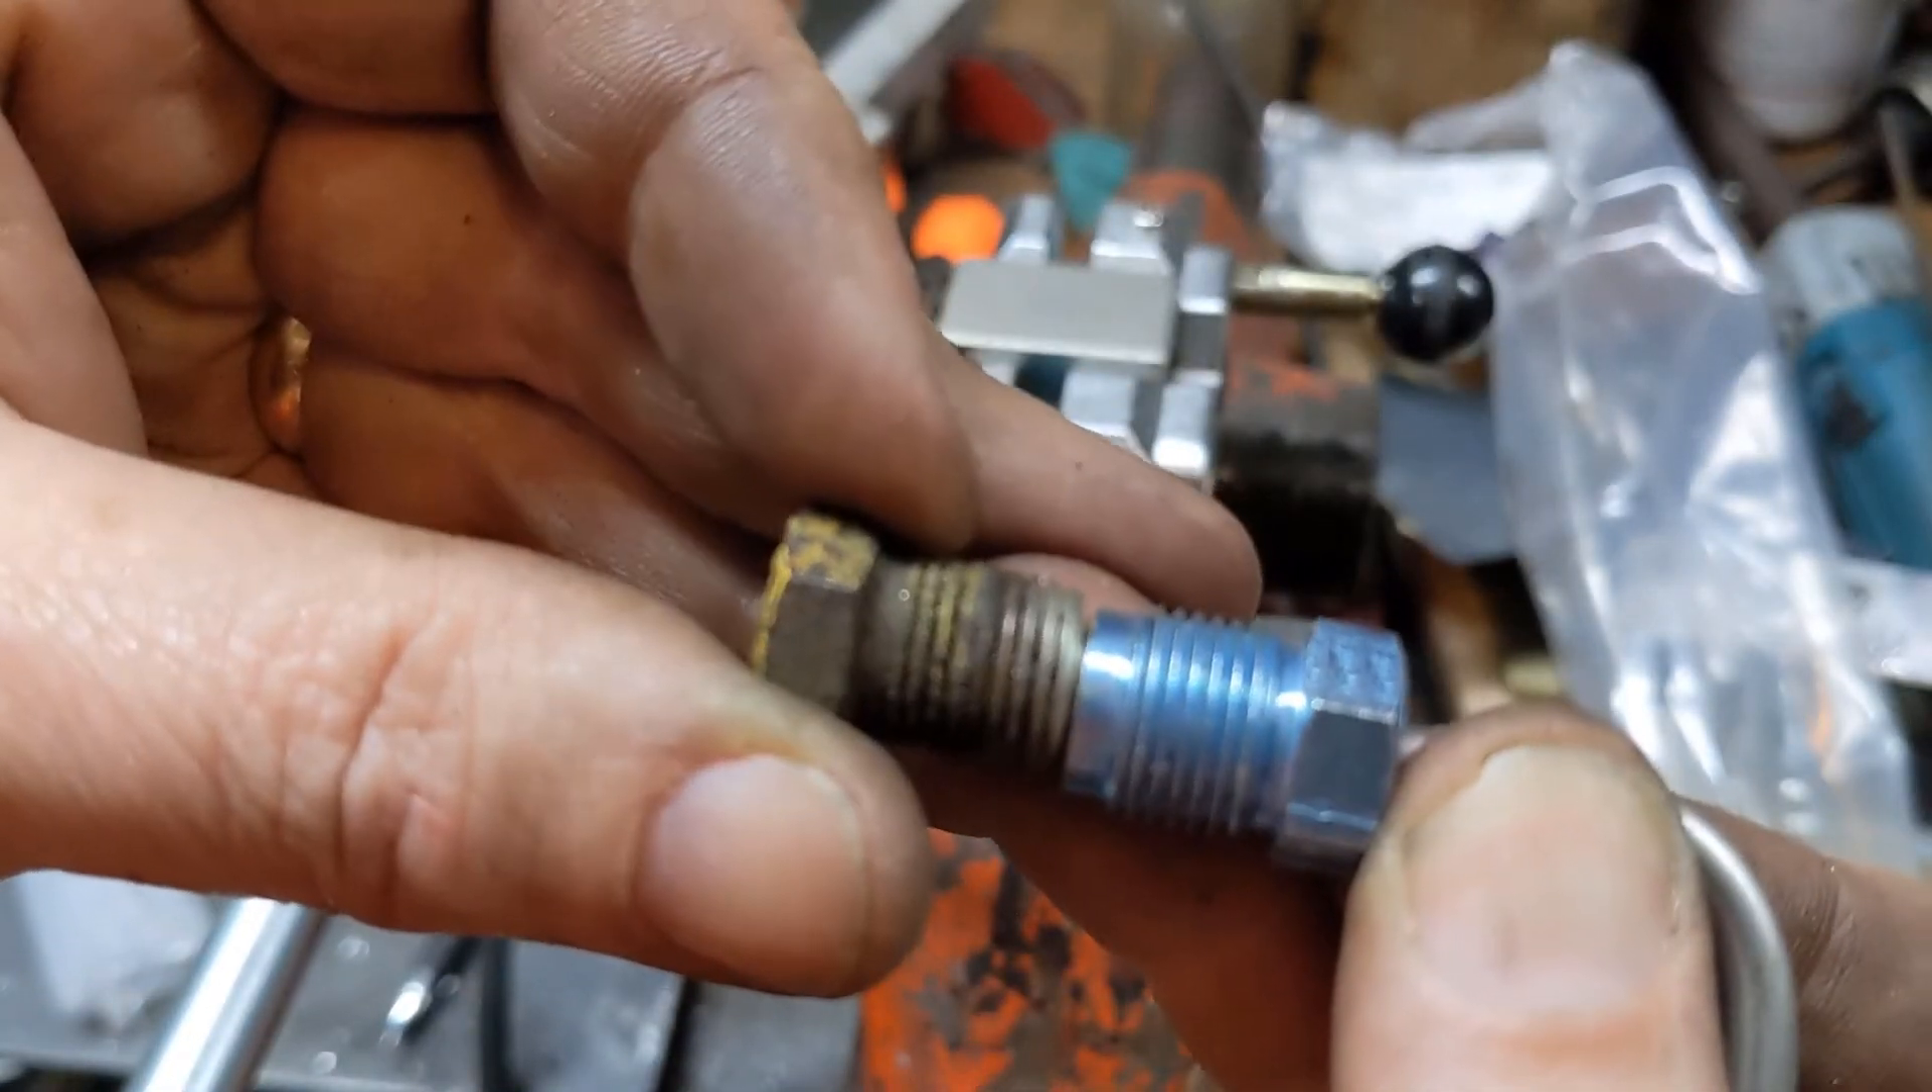This is the nut that came from the original master cylinder, the manual drums. And, this is the one that needs to go into the rear. You can see they're not the same size.